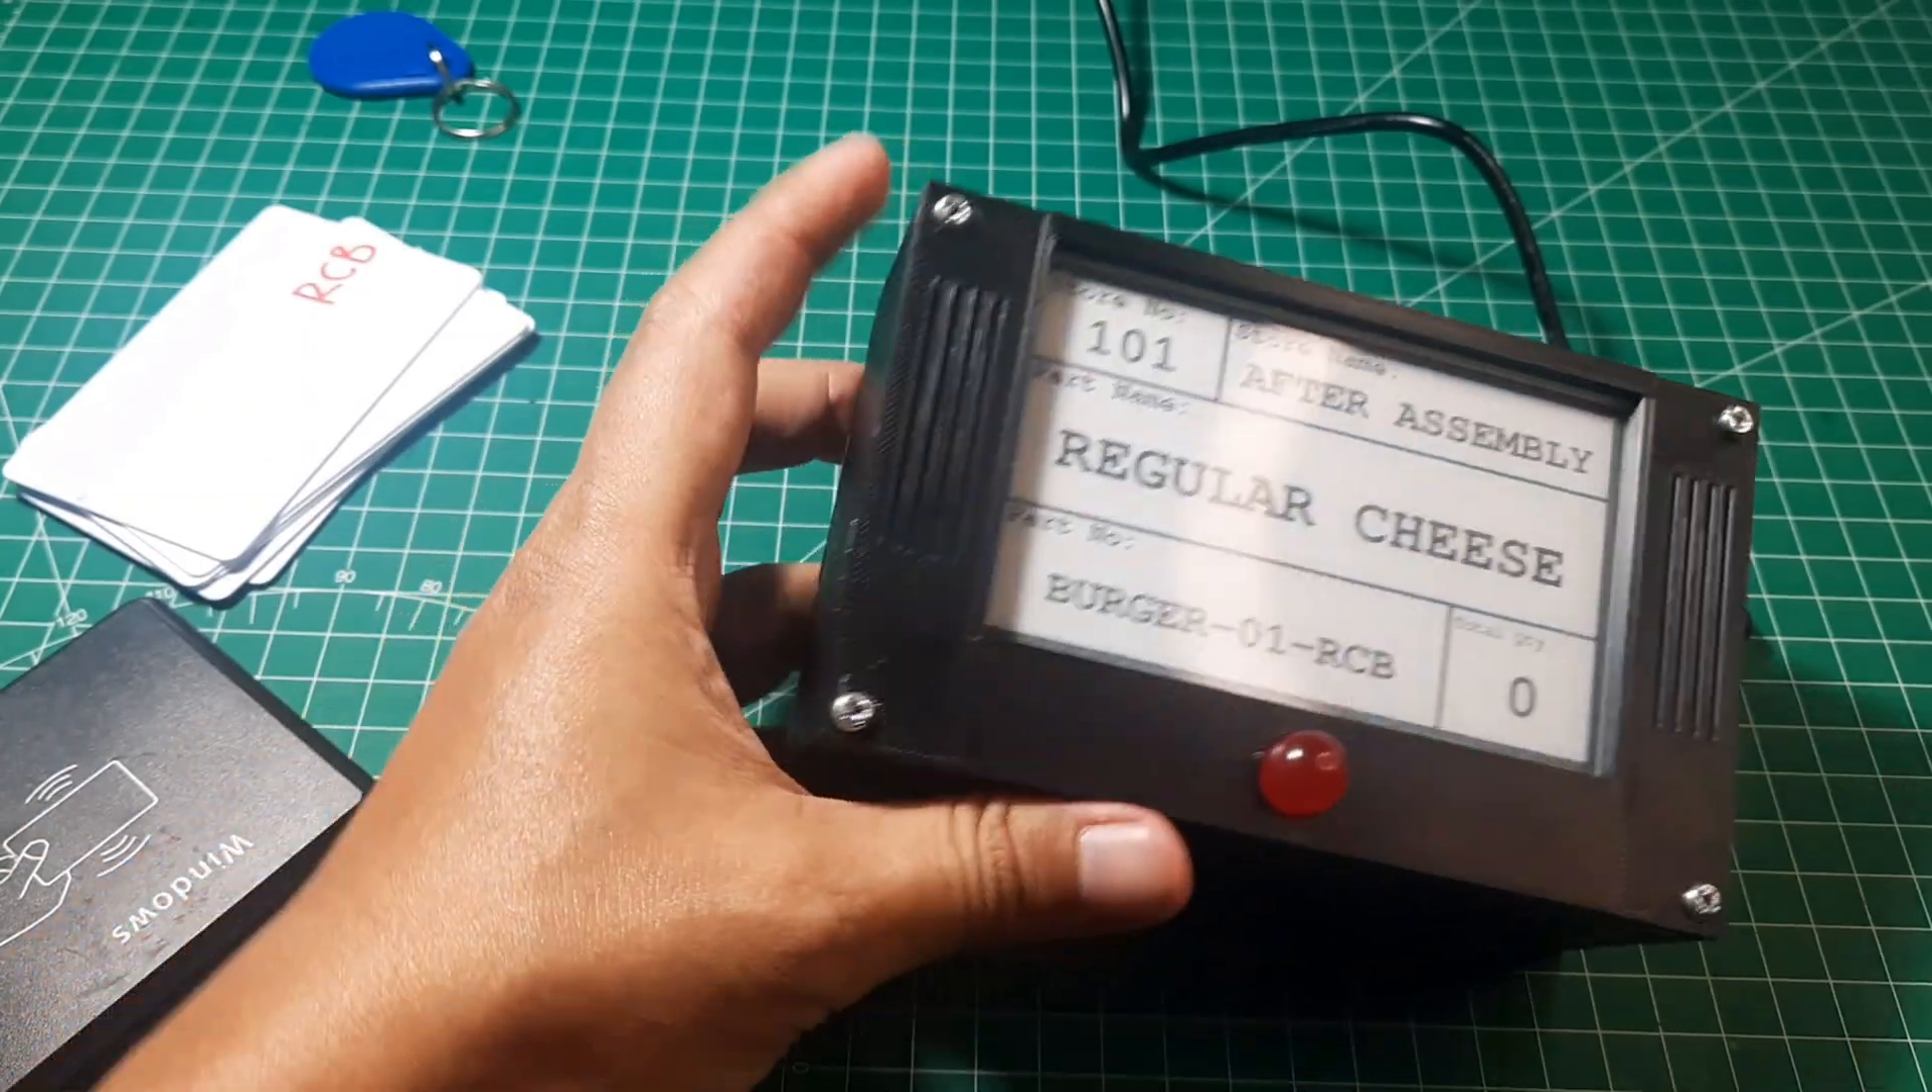And here it is after all components are installed and the cover is securely attached using screws.